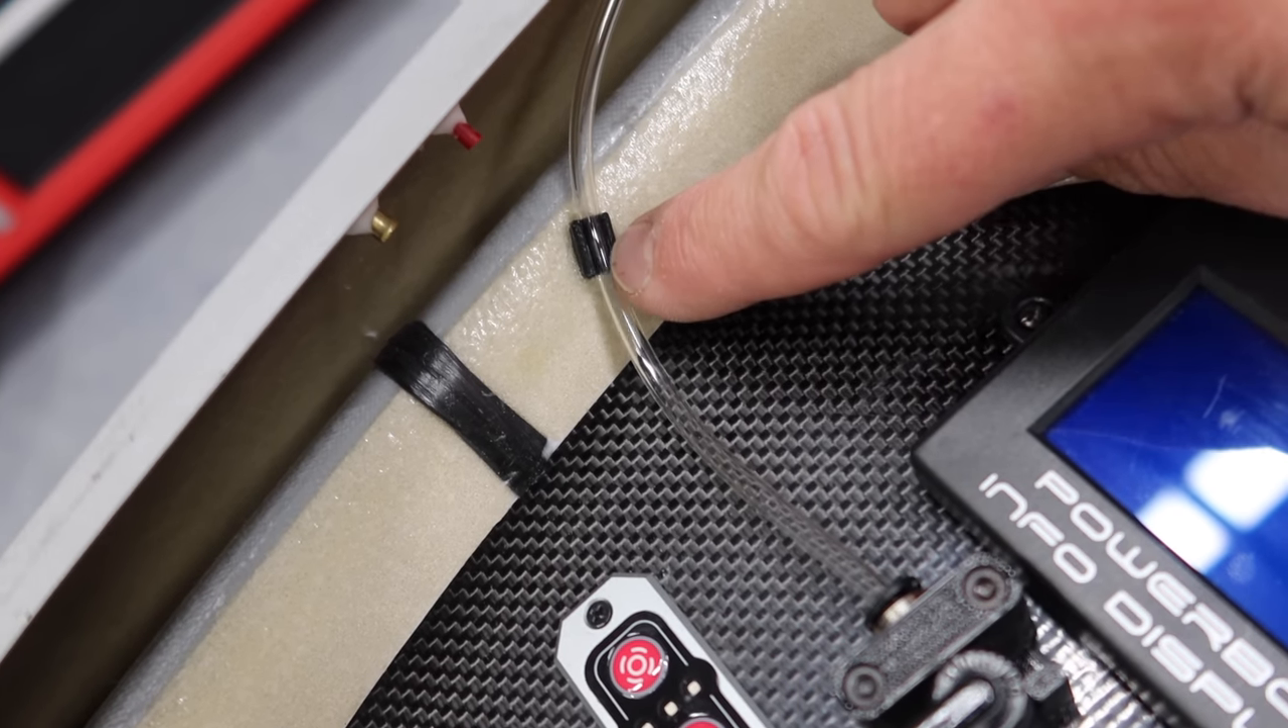Now we've got the line held in place with our 3D printed holders.